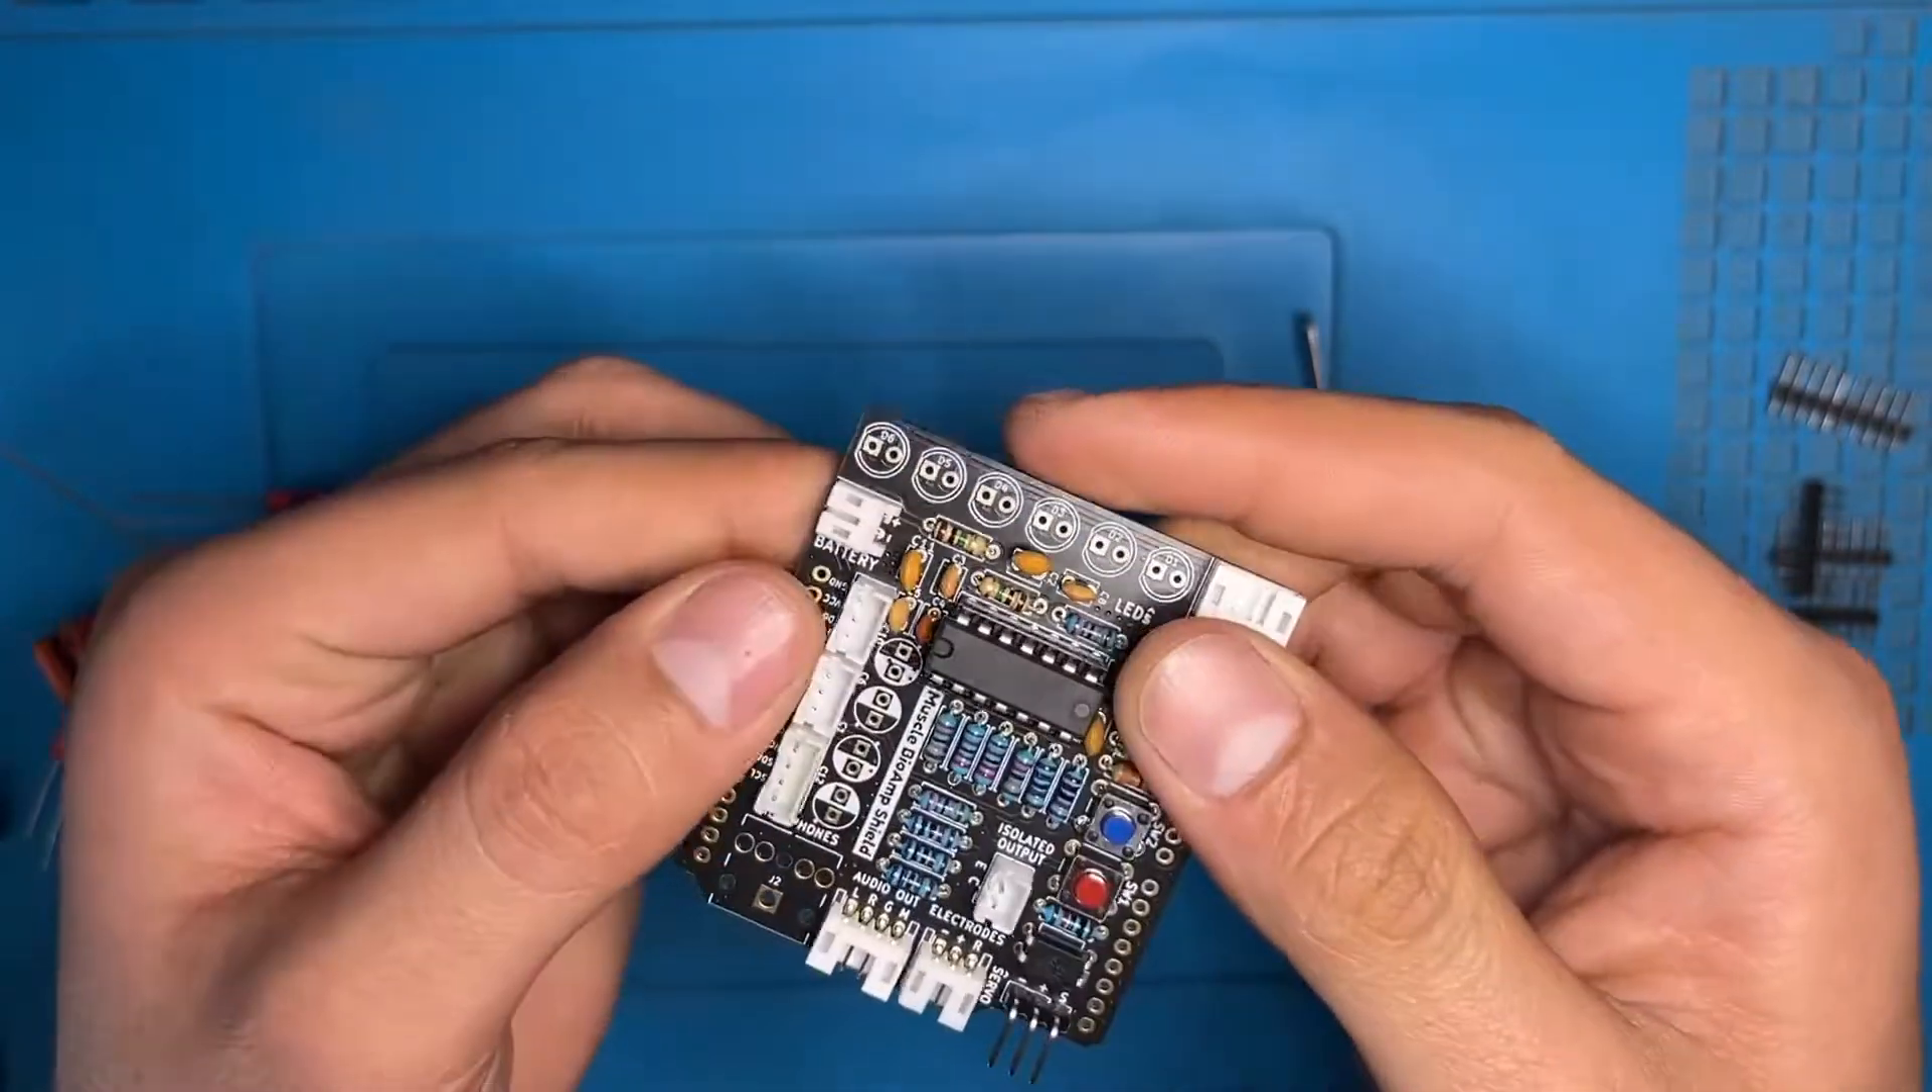You can see that the ic has been placed properly.